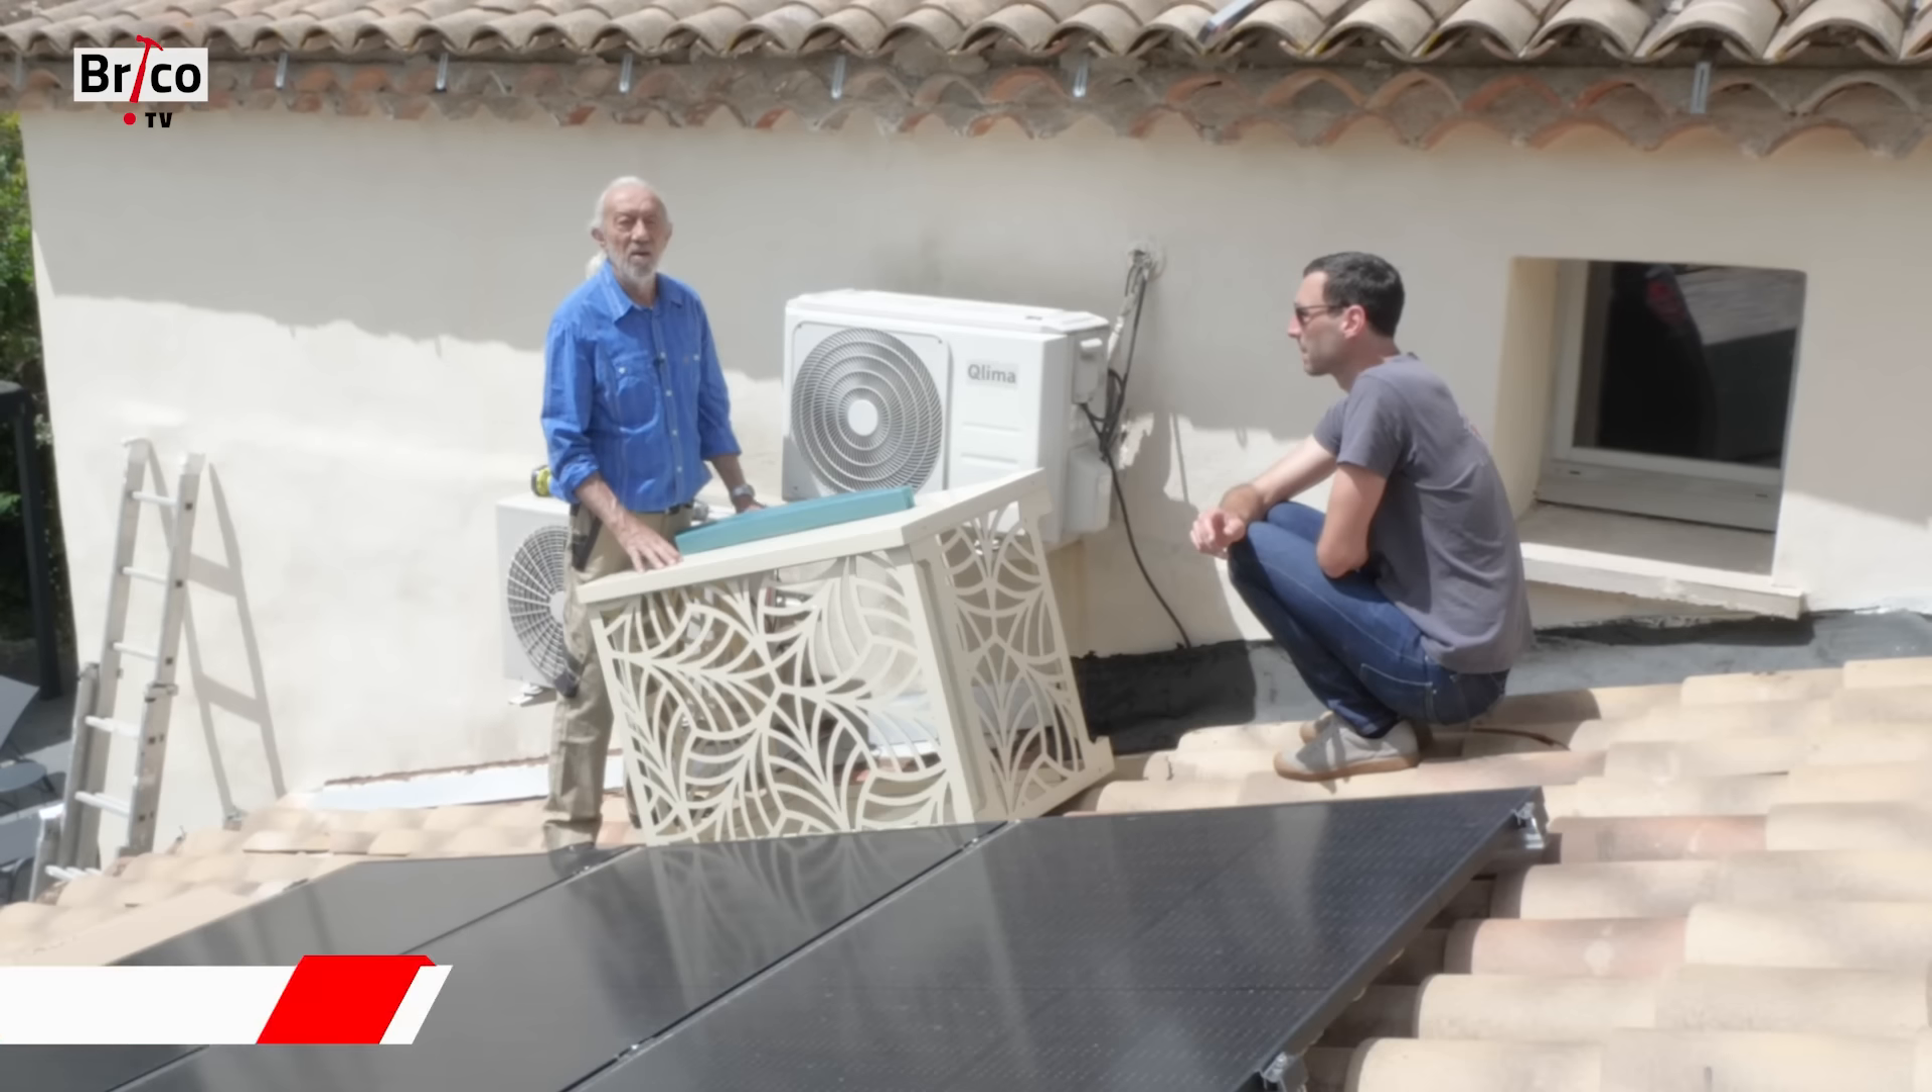On a monté le cache-clim sur le toit.